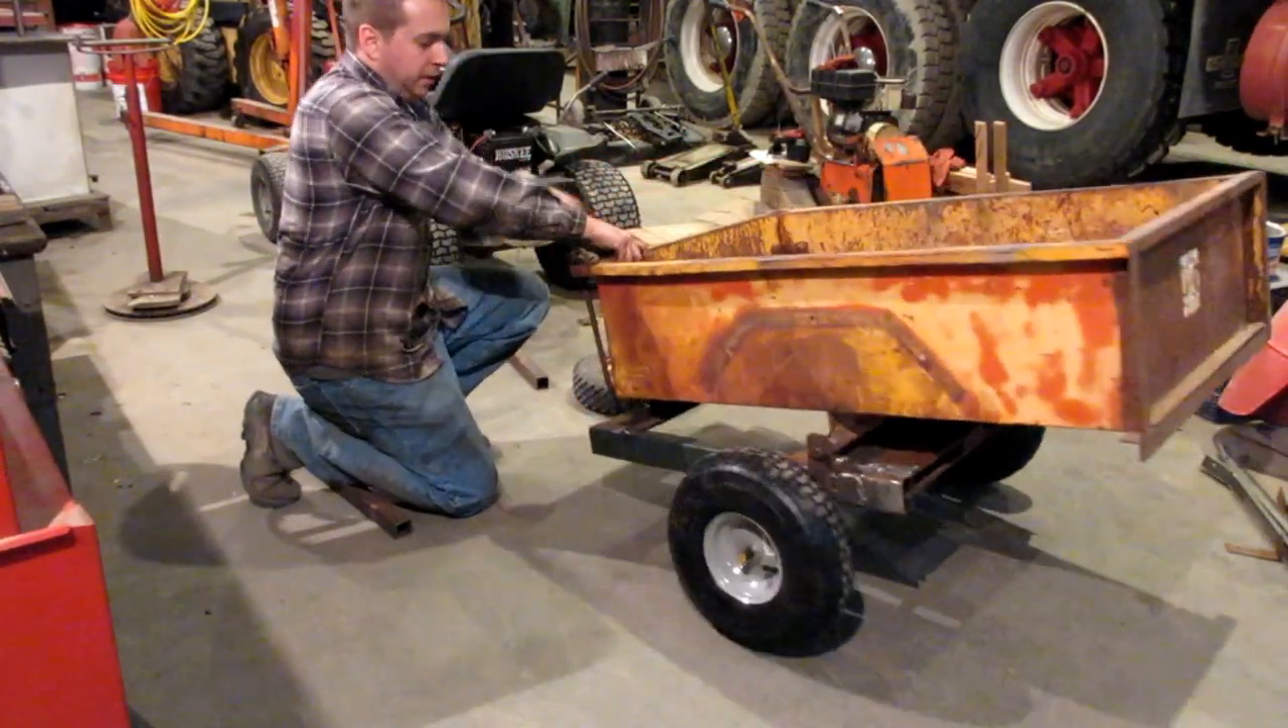Here's the cart together with the box on top. Of course, right now I don't have any tongue on it.